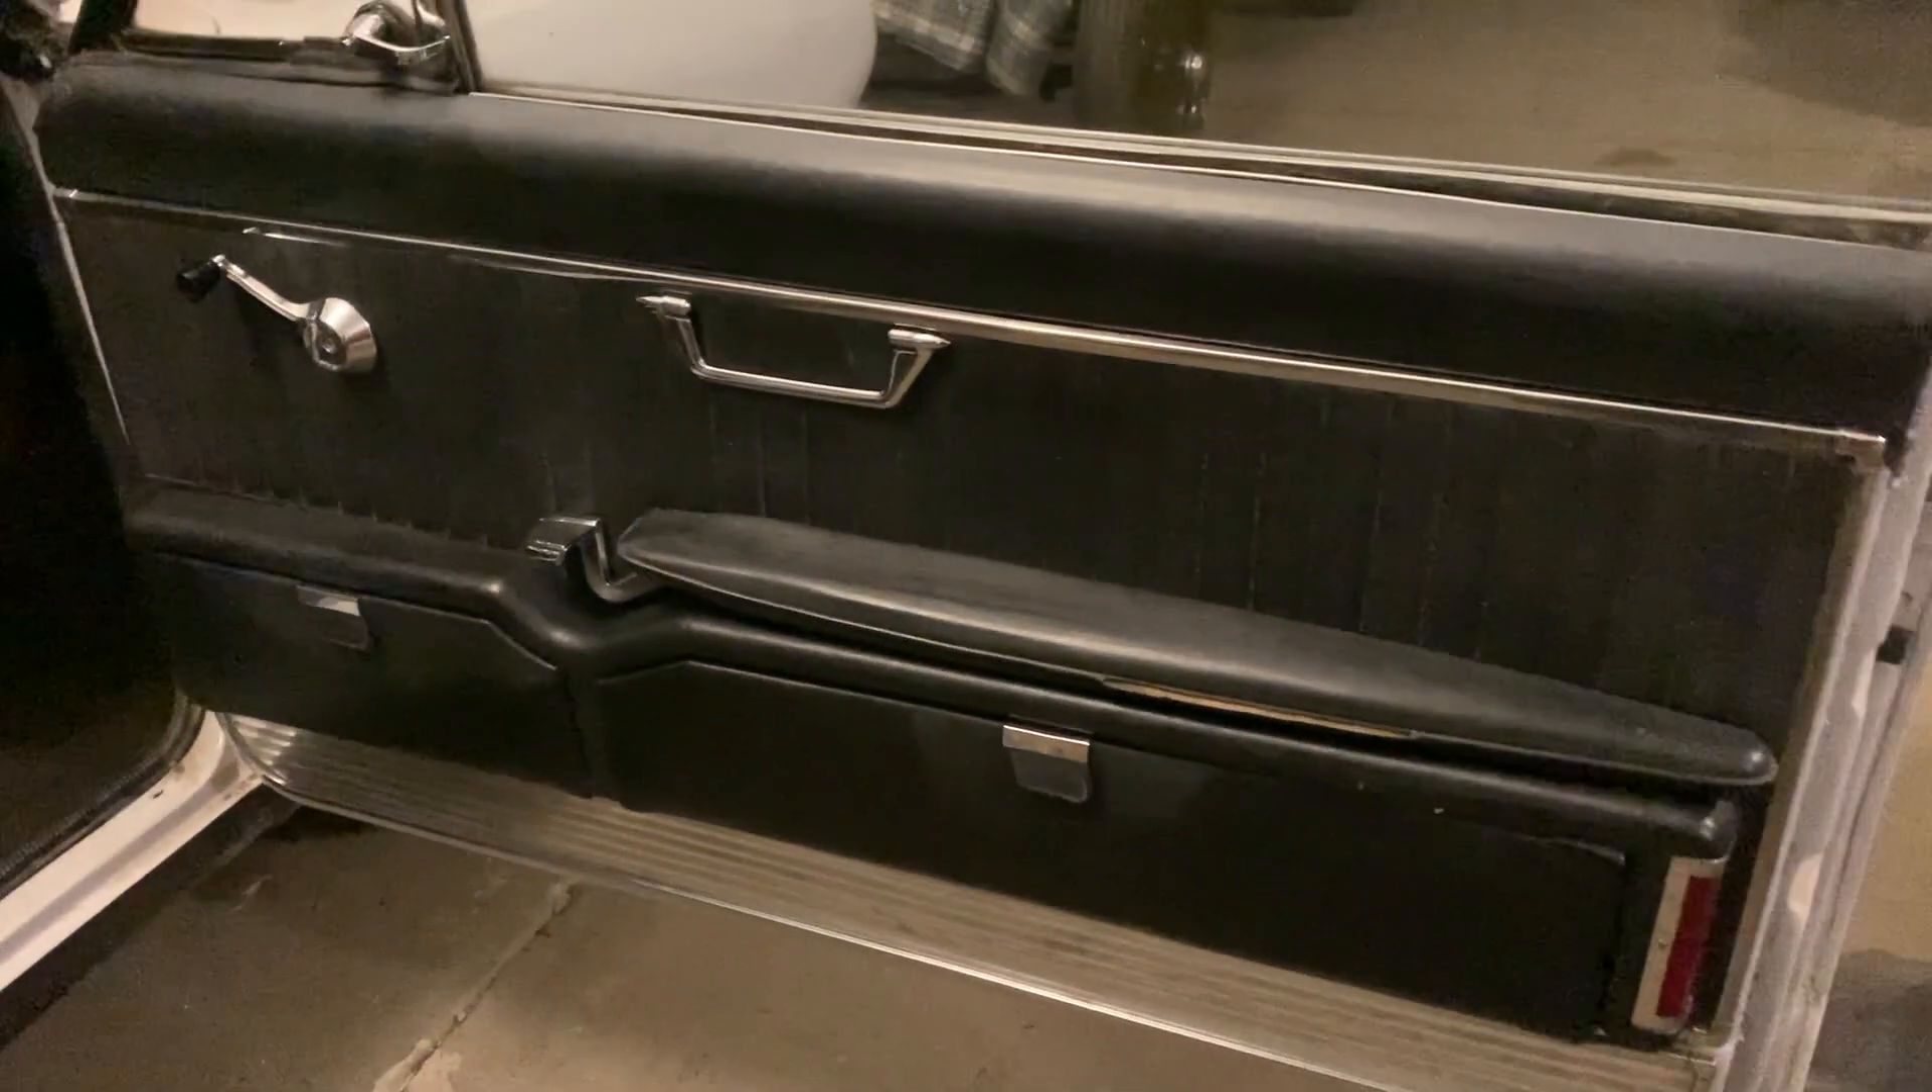Y ya tenemos Todo lo que es Paneles tapizados Colocados.